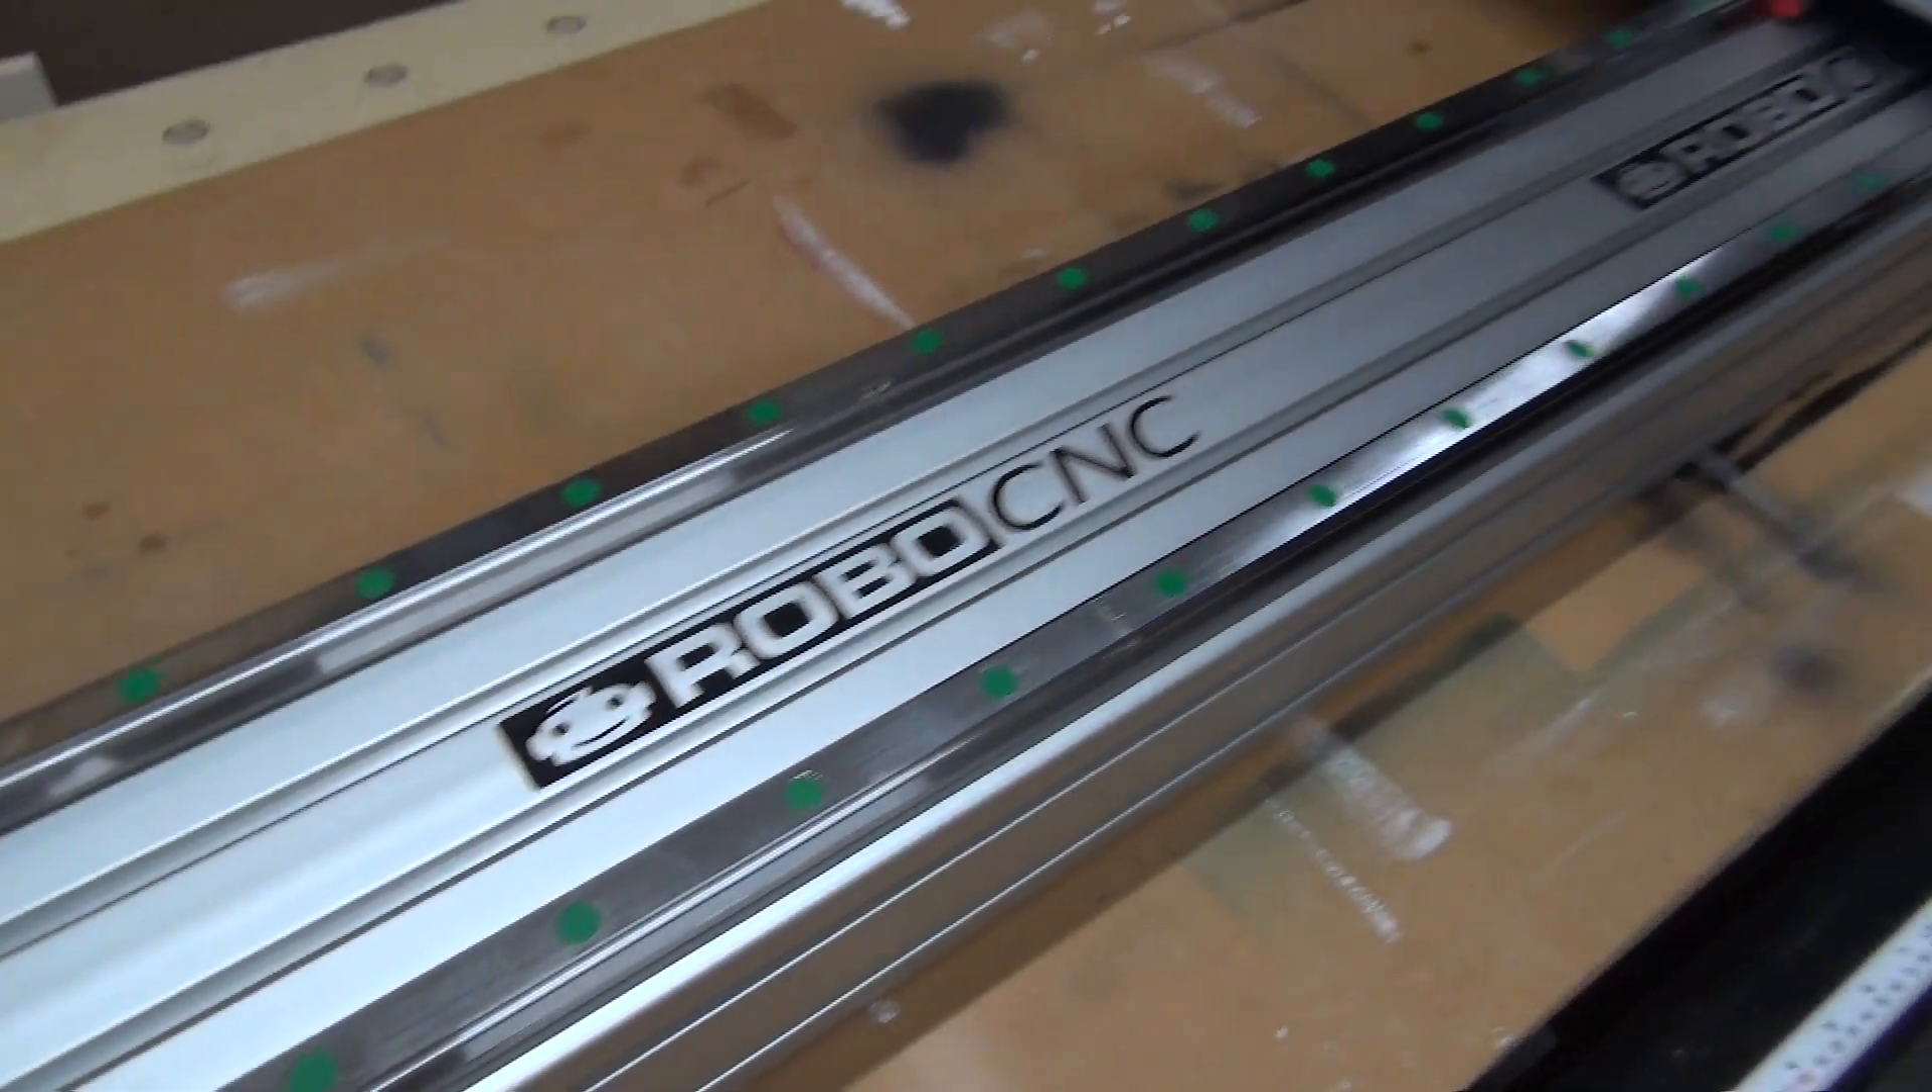So with the green caps in and the stickers on the item profile, it's starting to look like something.